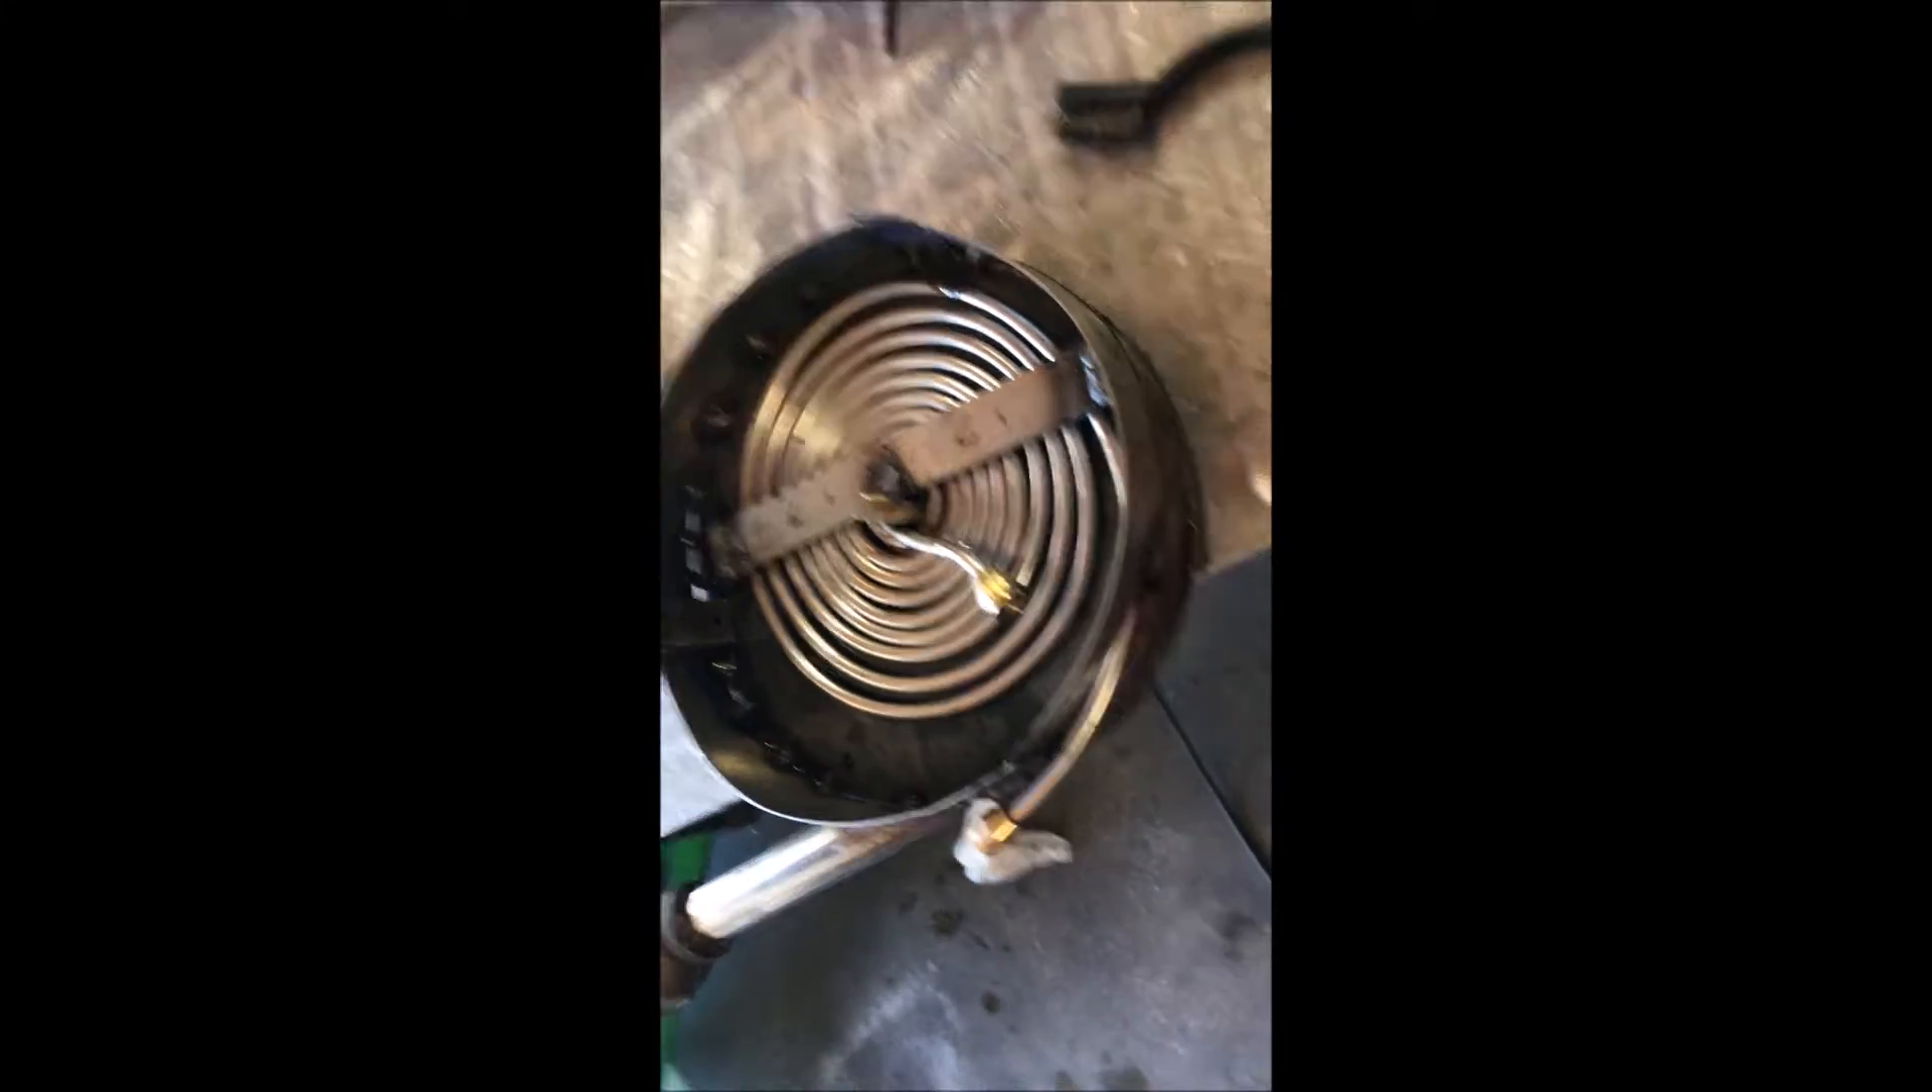All right so here's the preheat coil before i cover it all up.